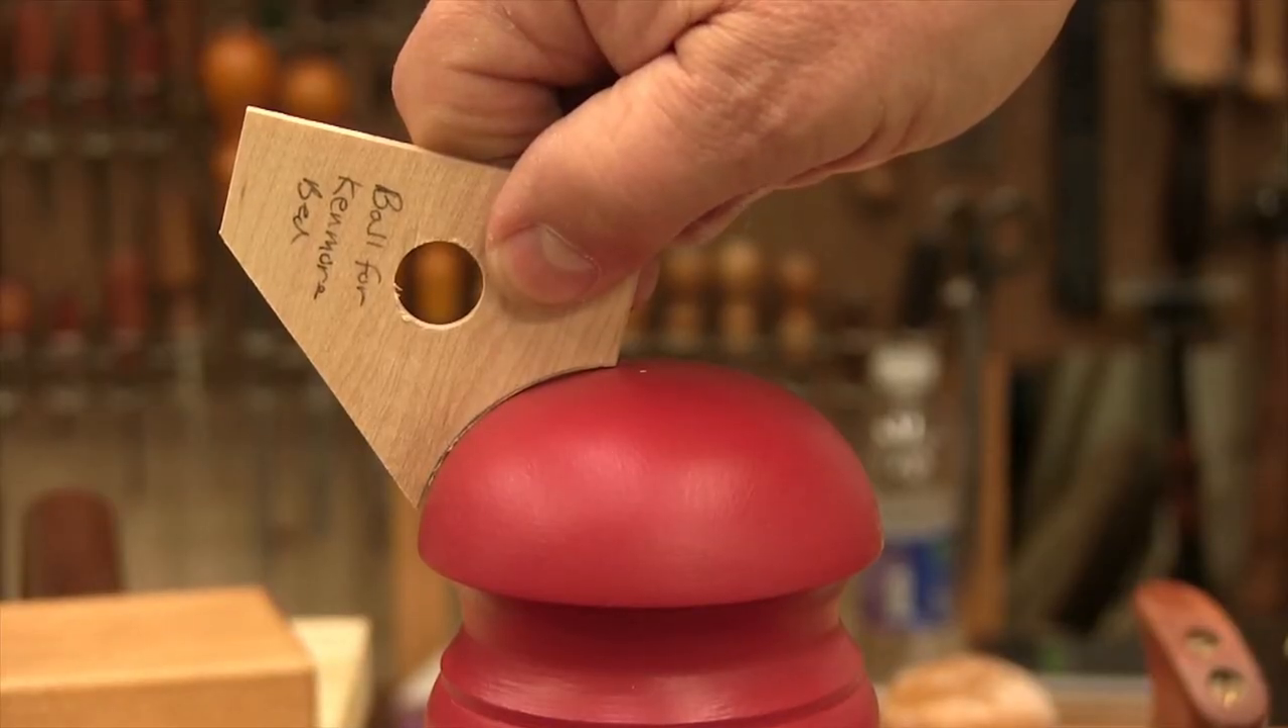I can put this little curve up to the ball and you can see it fits it pretty well.